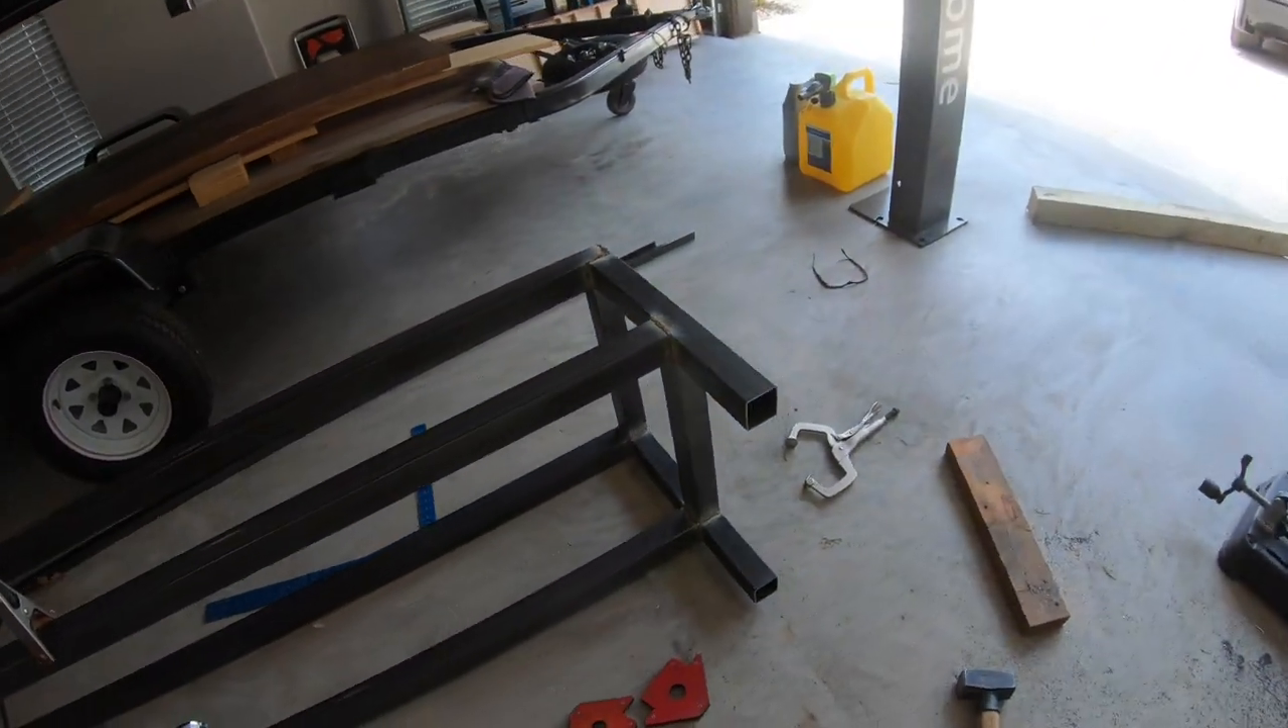There is one more thing we have to do though and that is put some caps on the end of these feet because right now that is just going to scratch the crap out of your floor.